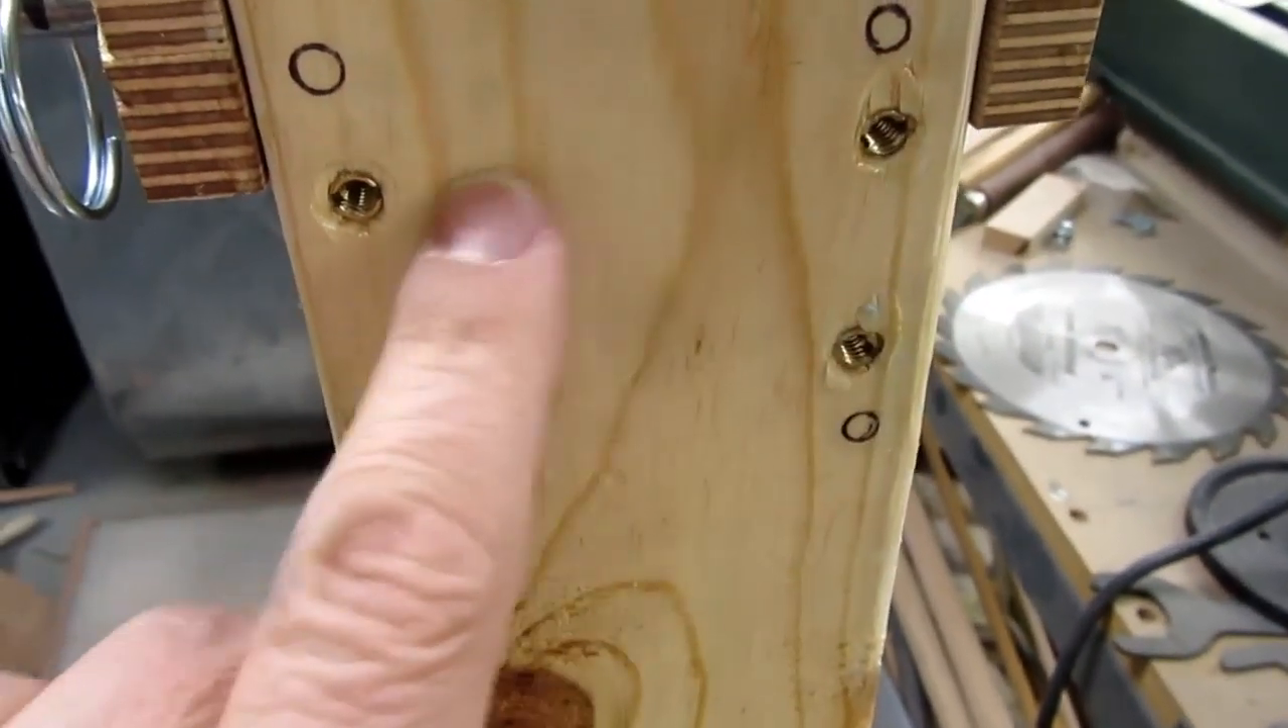Alright the brass threaded inserts are in there now the epoxy has dried.